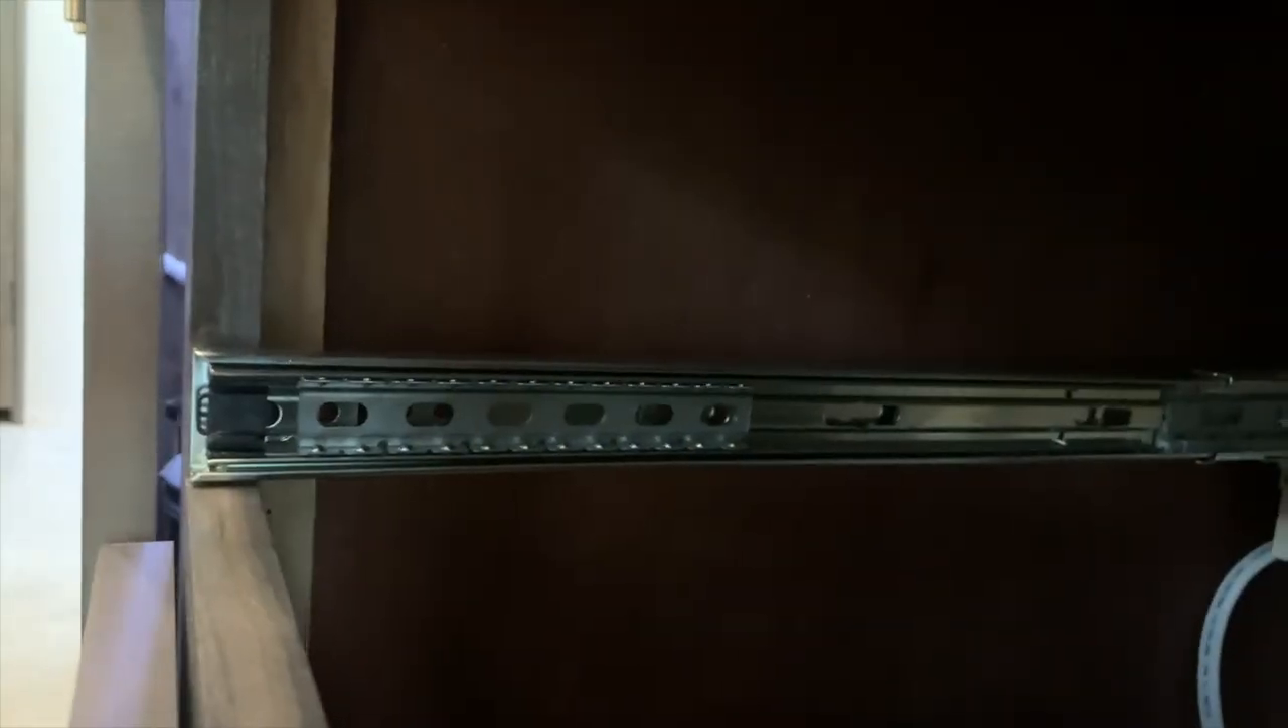You've got a new drawer slide in.